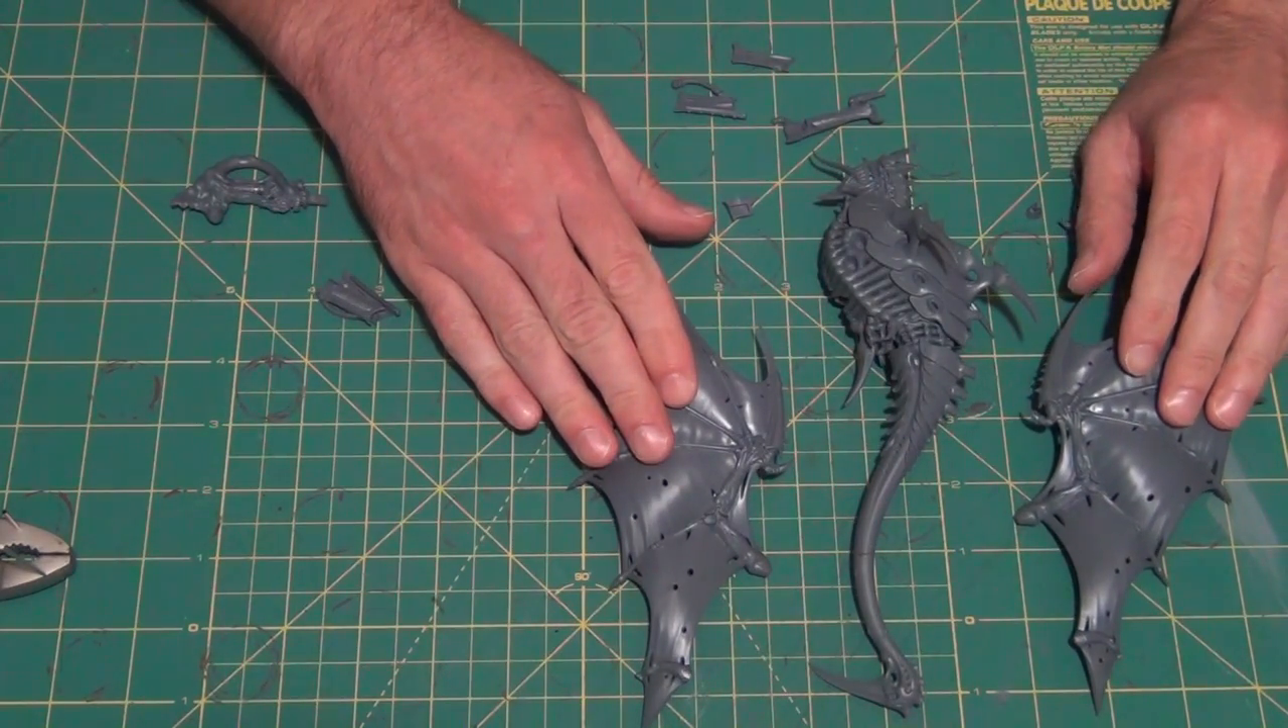All right so I have my sub assemblies here including just the wings that are separated right now.